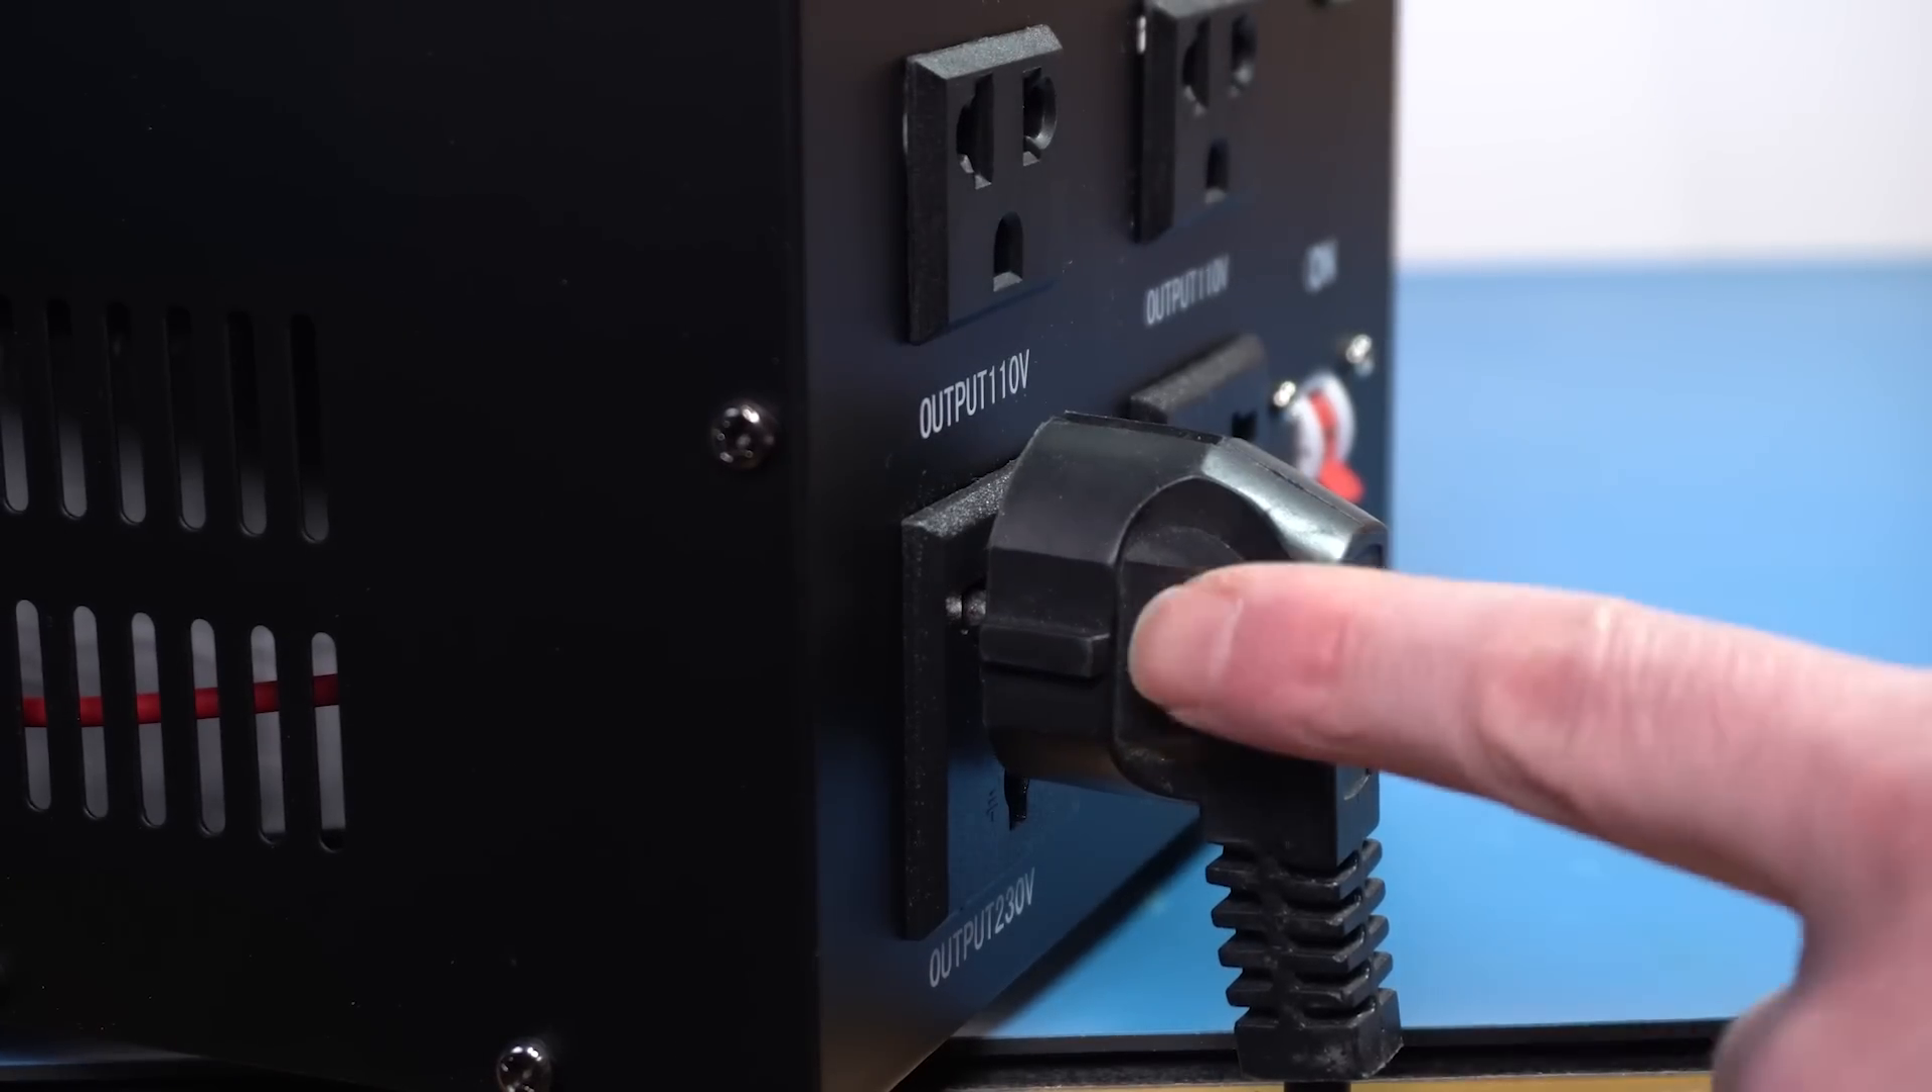To make things worse, because the socket isn't recessed, the plug is just dangling there, so I can pop it out completely or partly very easily.